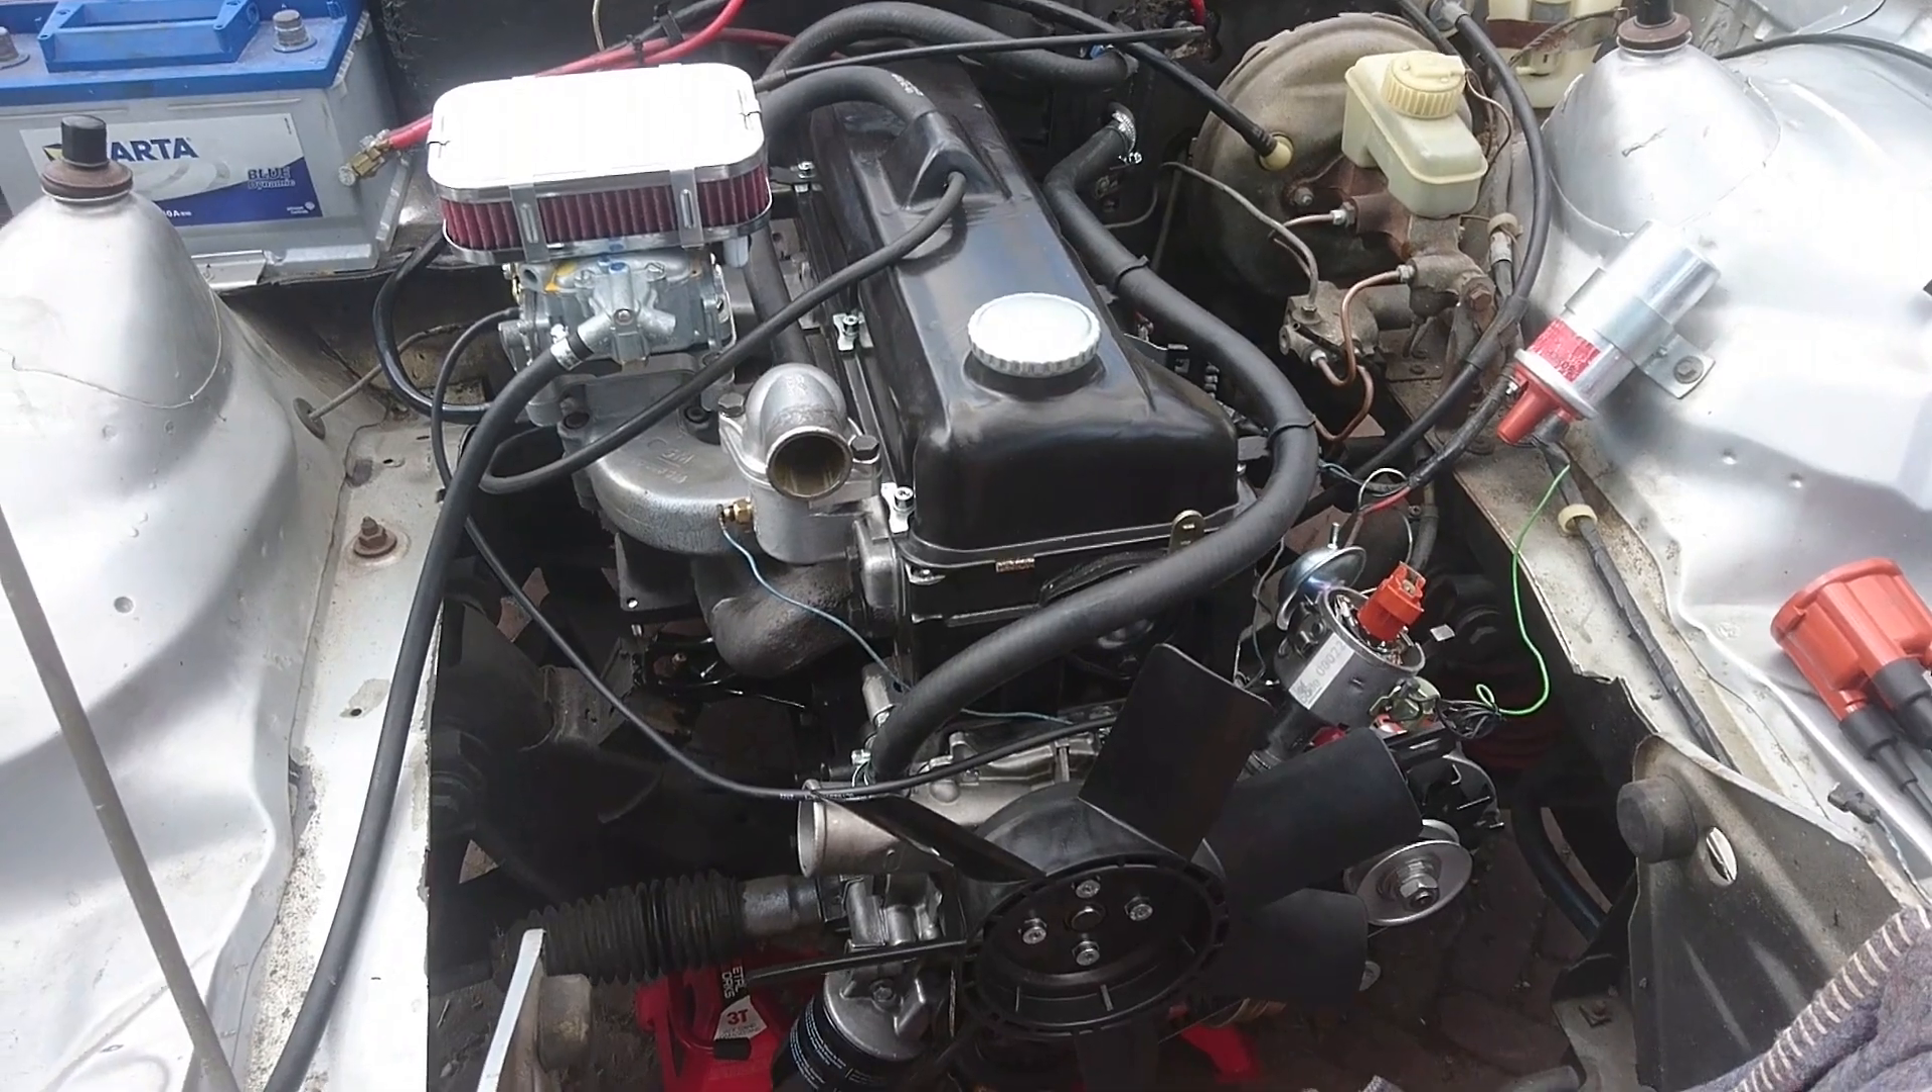Nieuwe motor zit er alweer in.